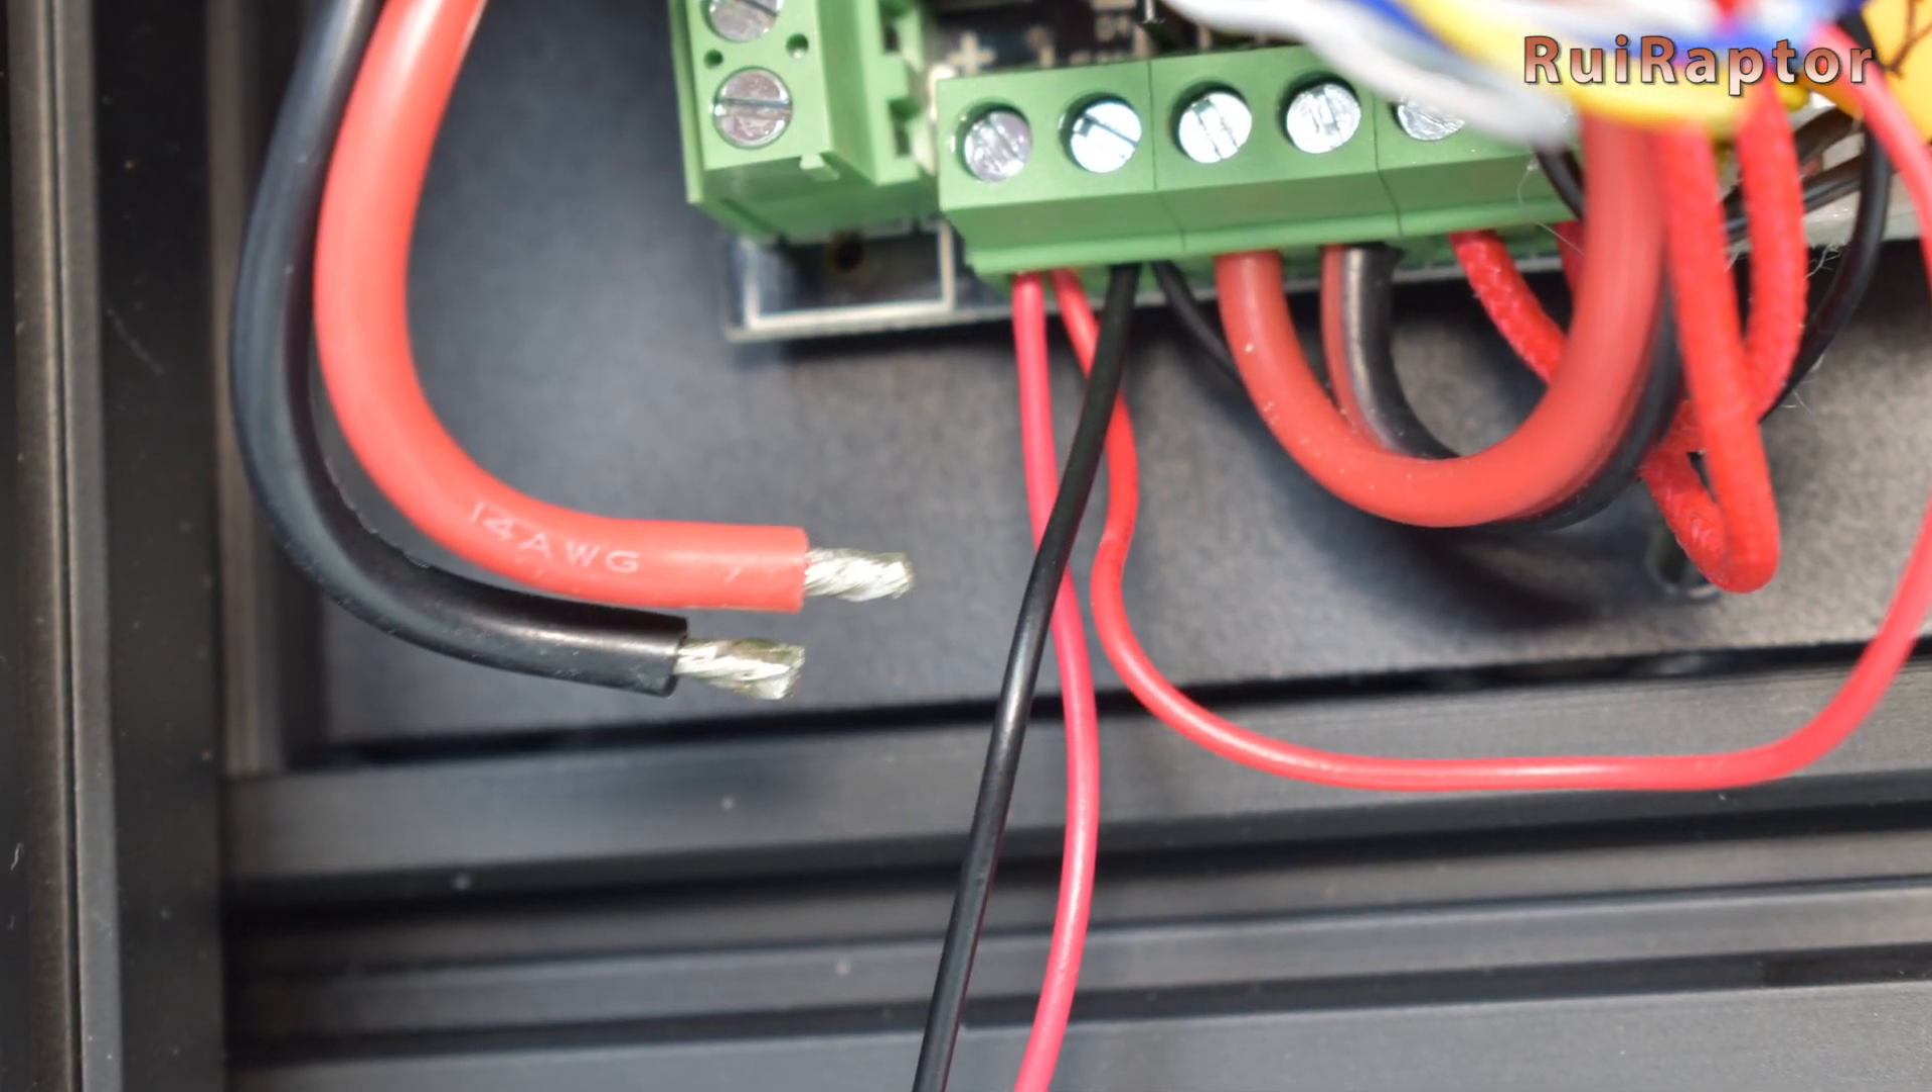As usual with Creality printers, the wires that connect in the green screw type connectors haven't been crimped with ferrules. And worse than that, are tinned with solder.